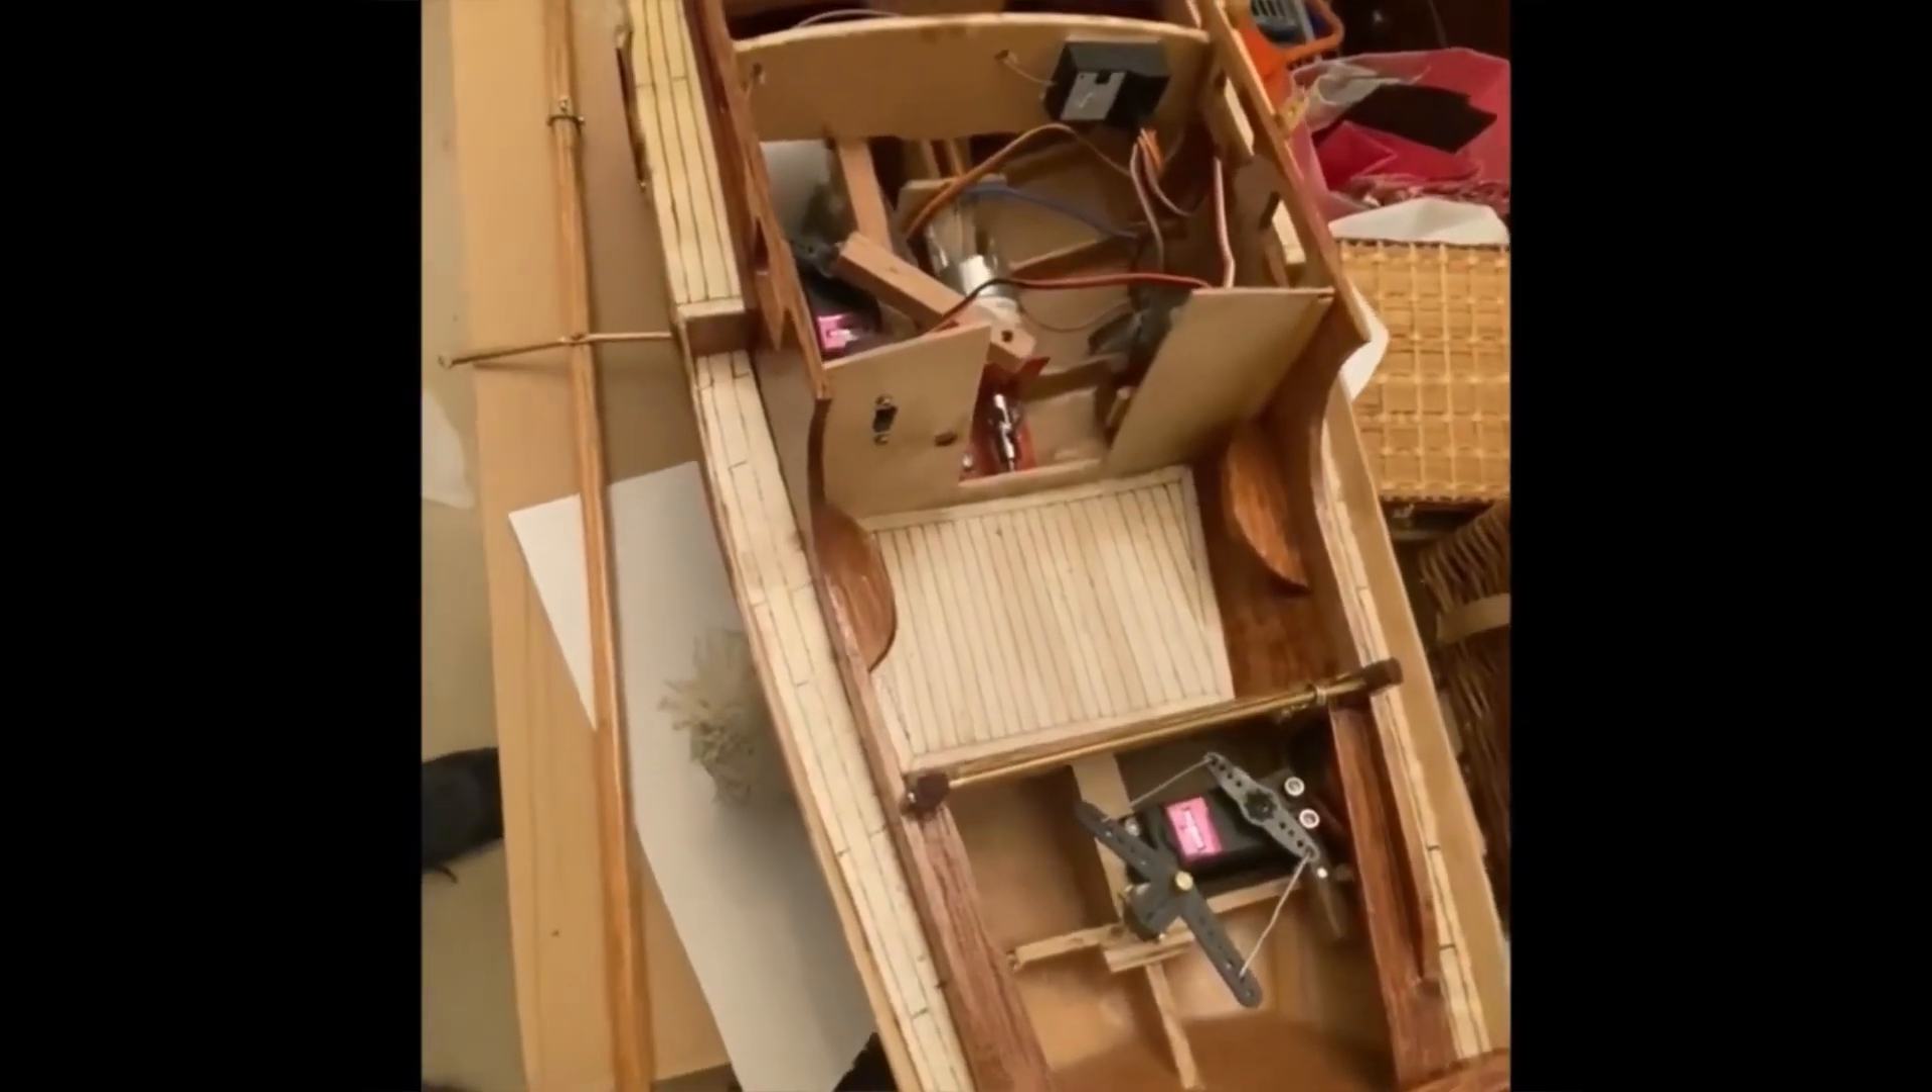Um got all the radio control gear in now.